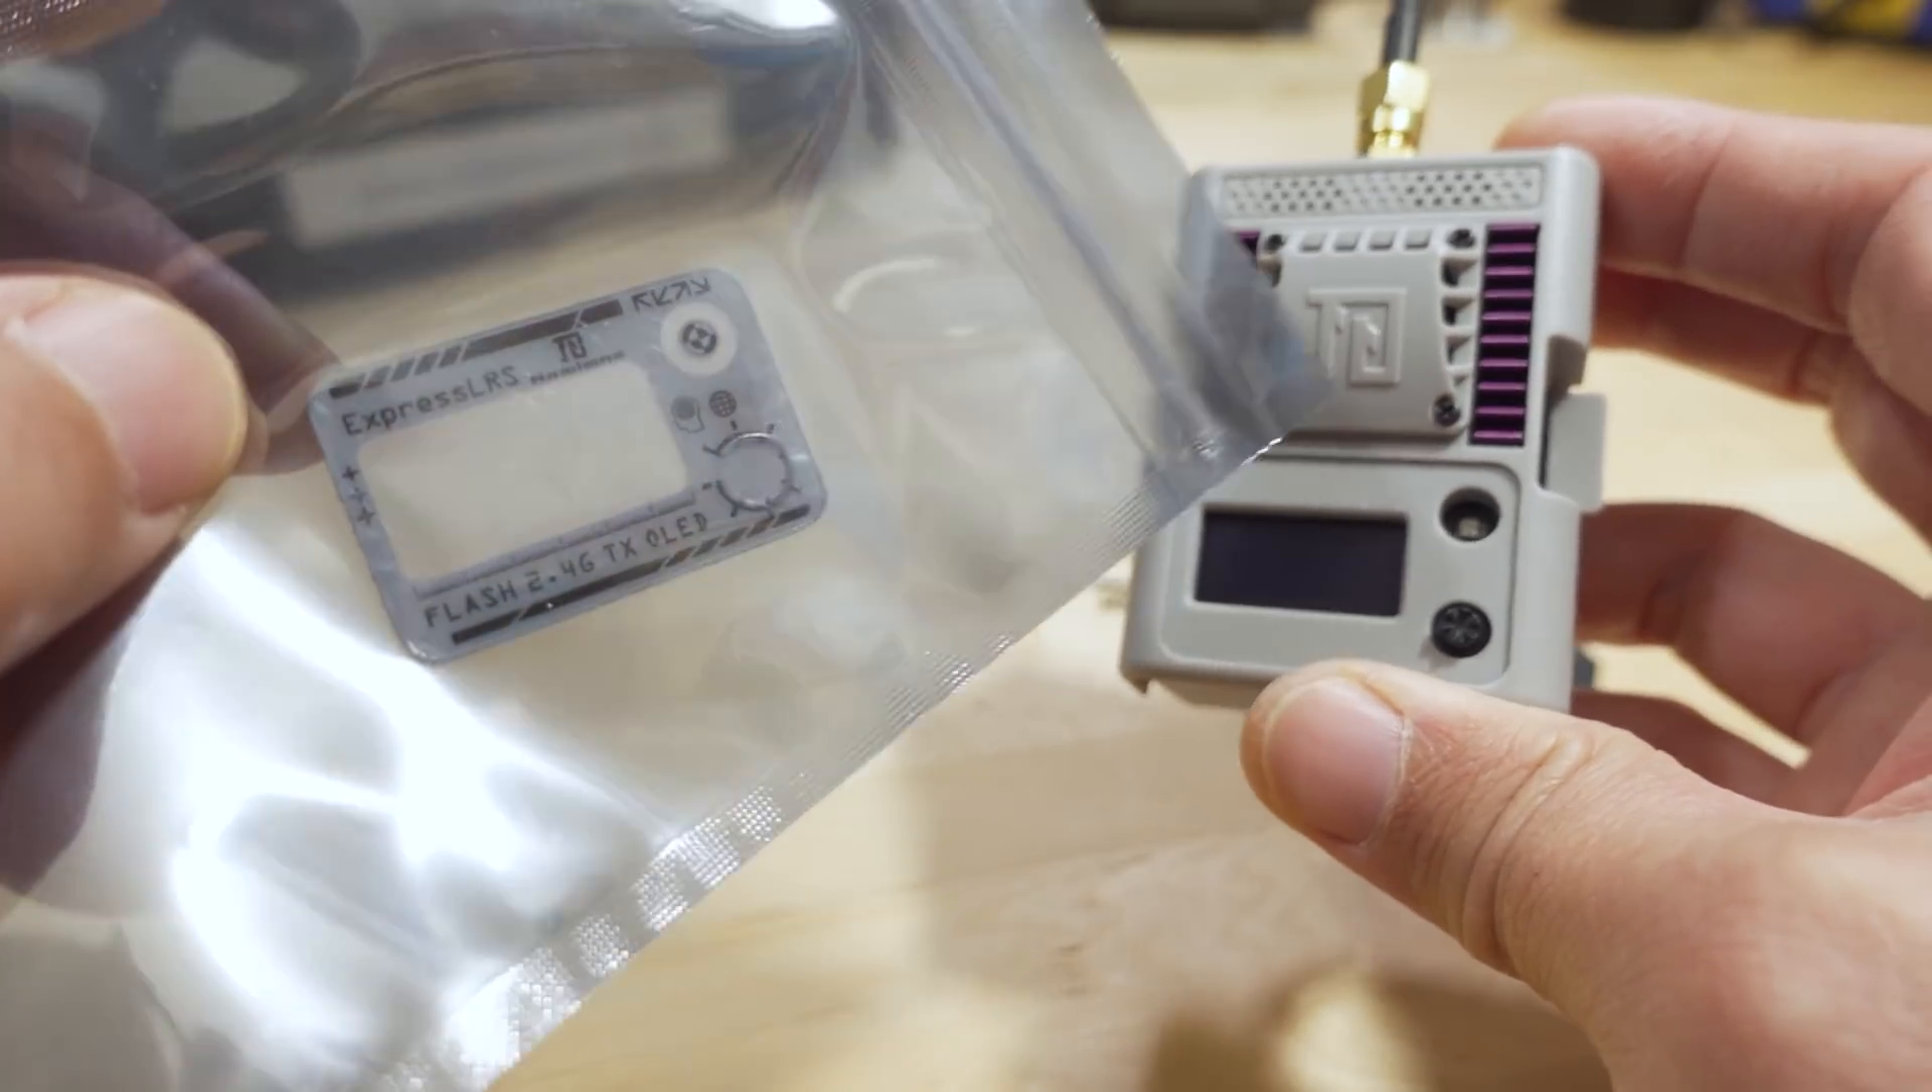There is a screen sticker right here that you're supposed to put on. I actually just didn't bother to put it on.